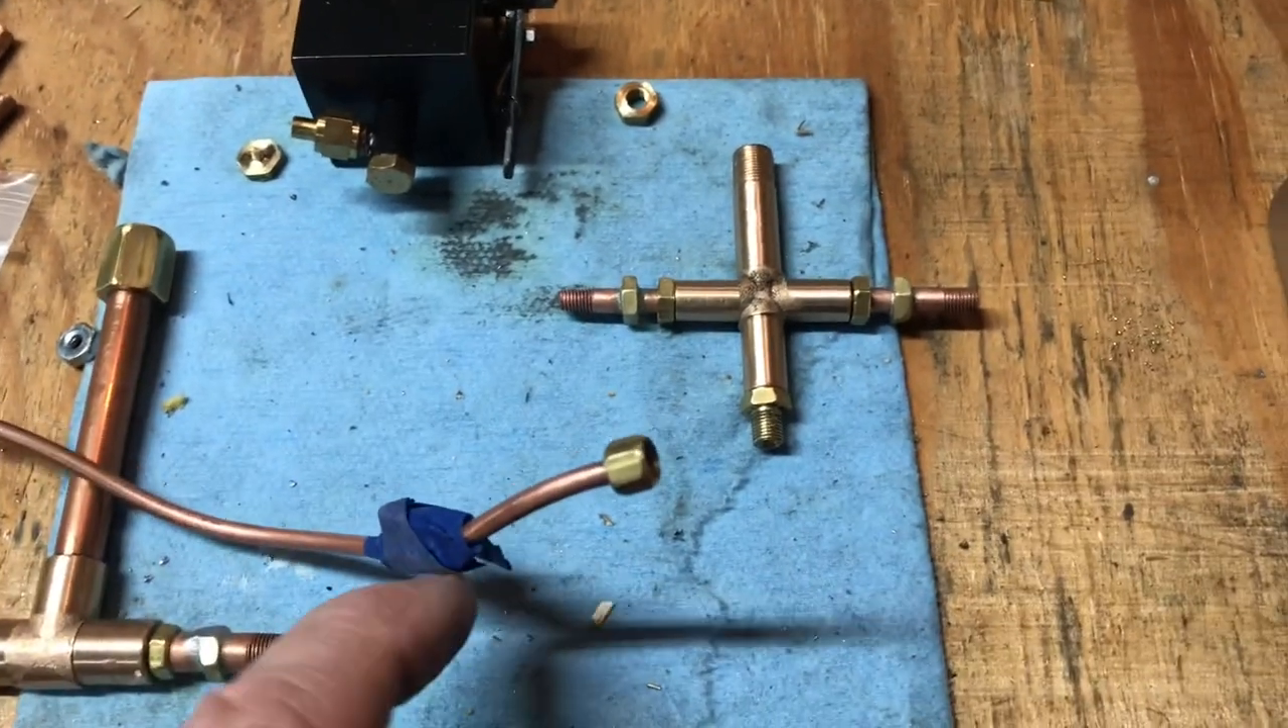And I put the little piece of tape so the nut won't fall off.